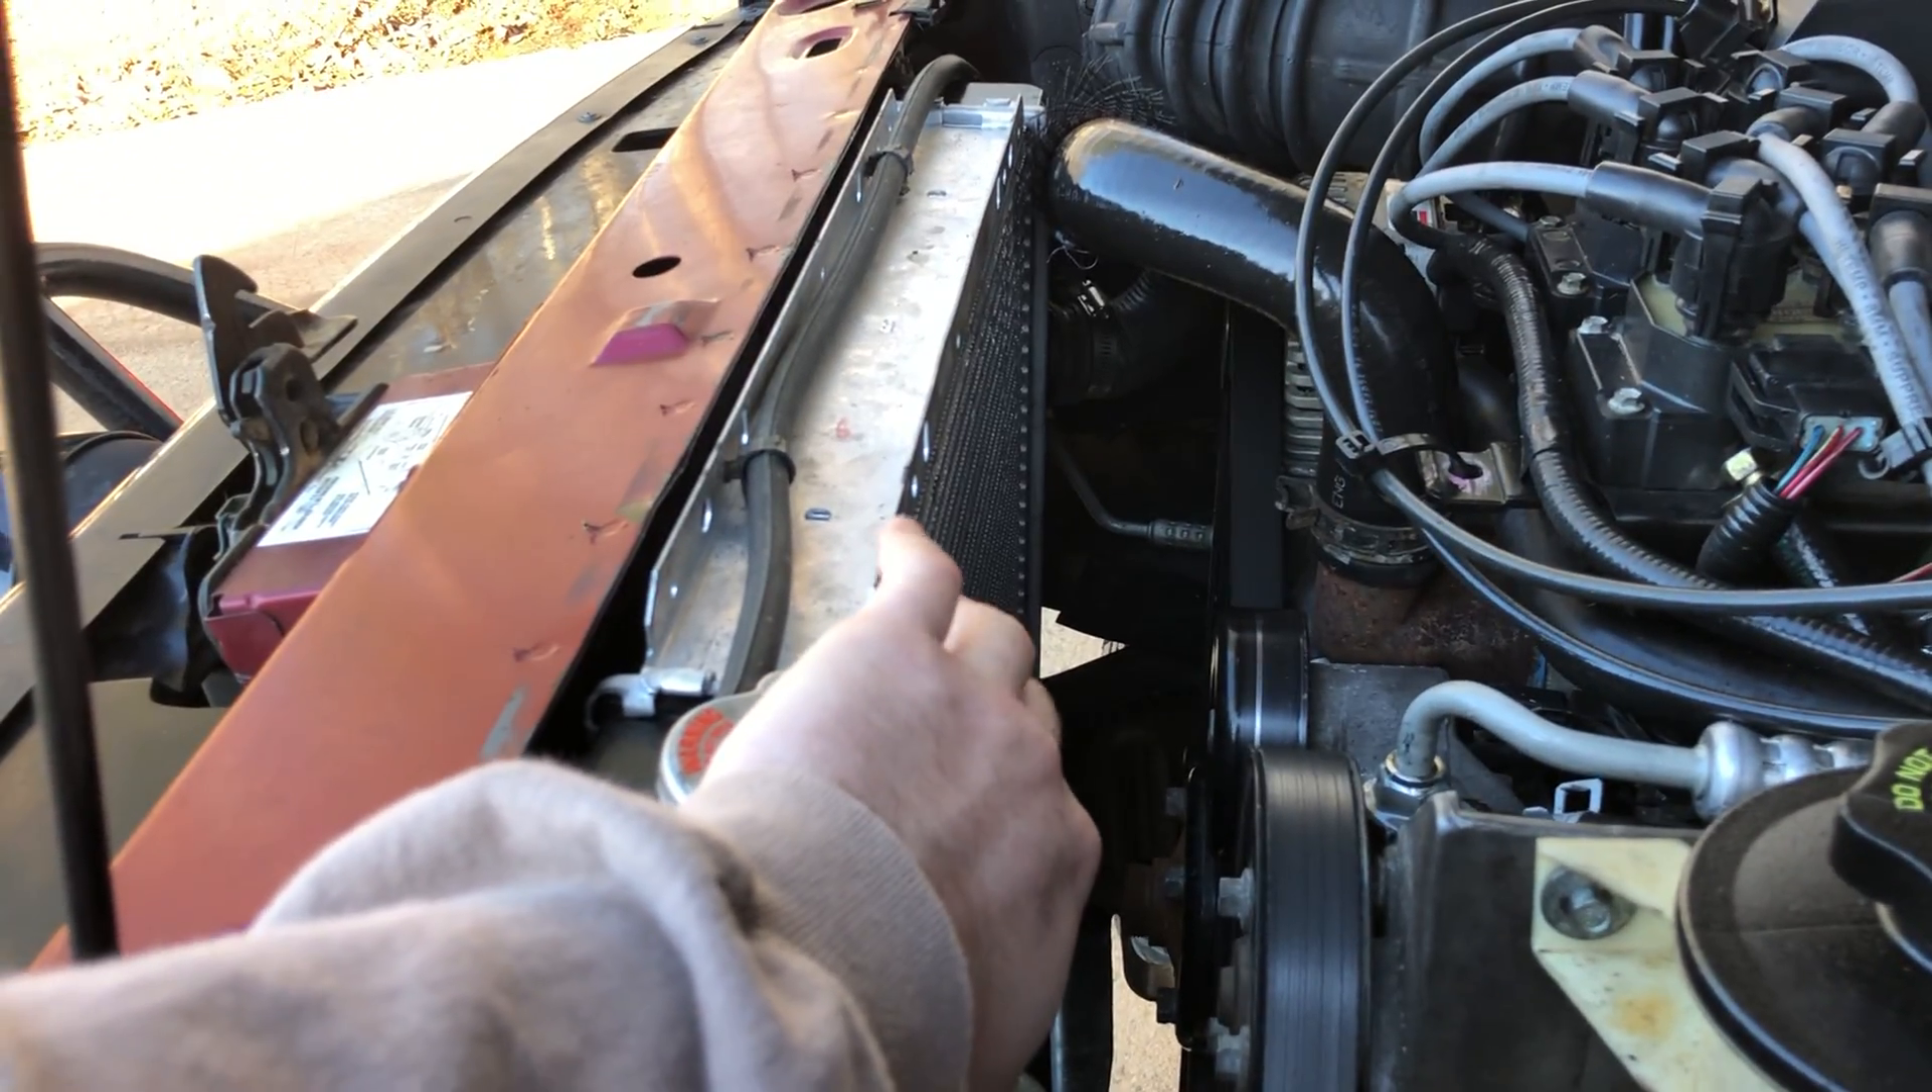I don't have my fan on here yet I'm still waiting on the harness for it.